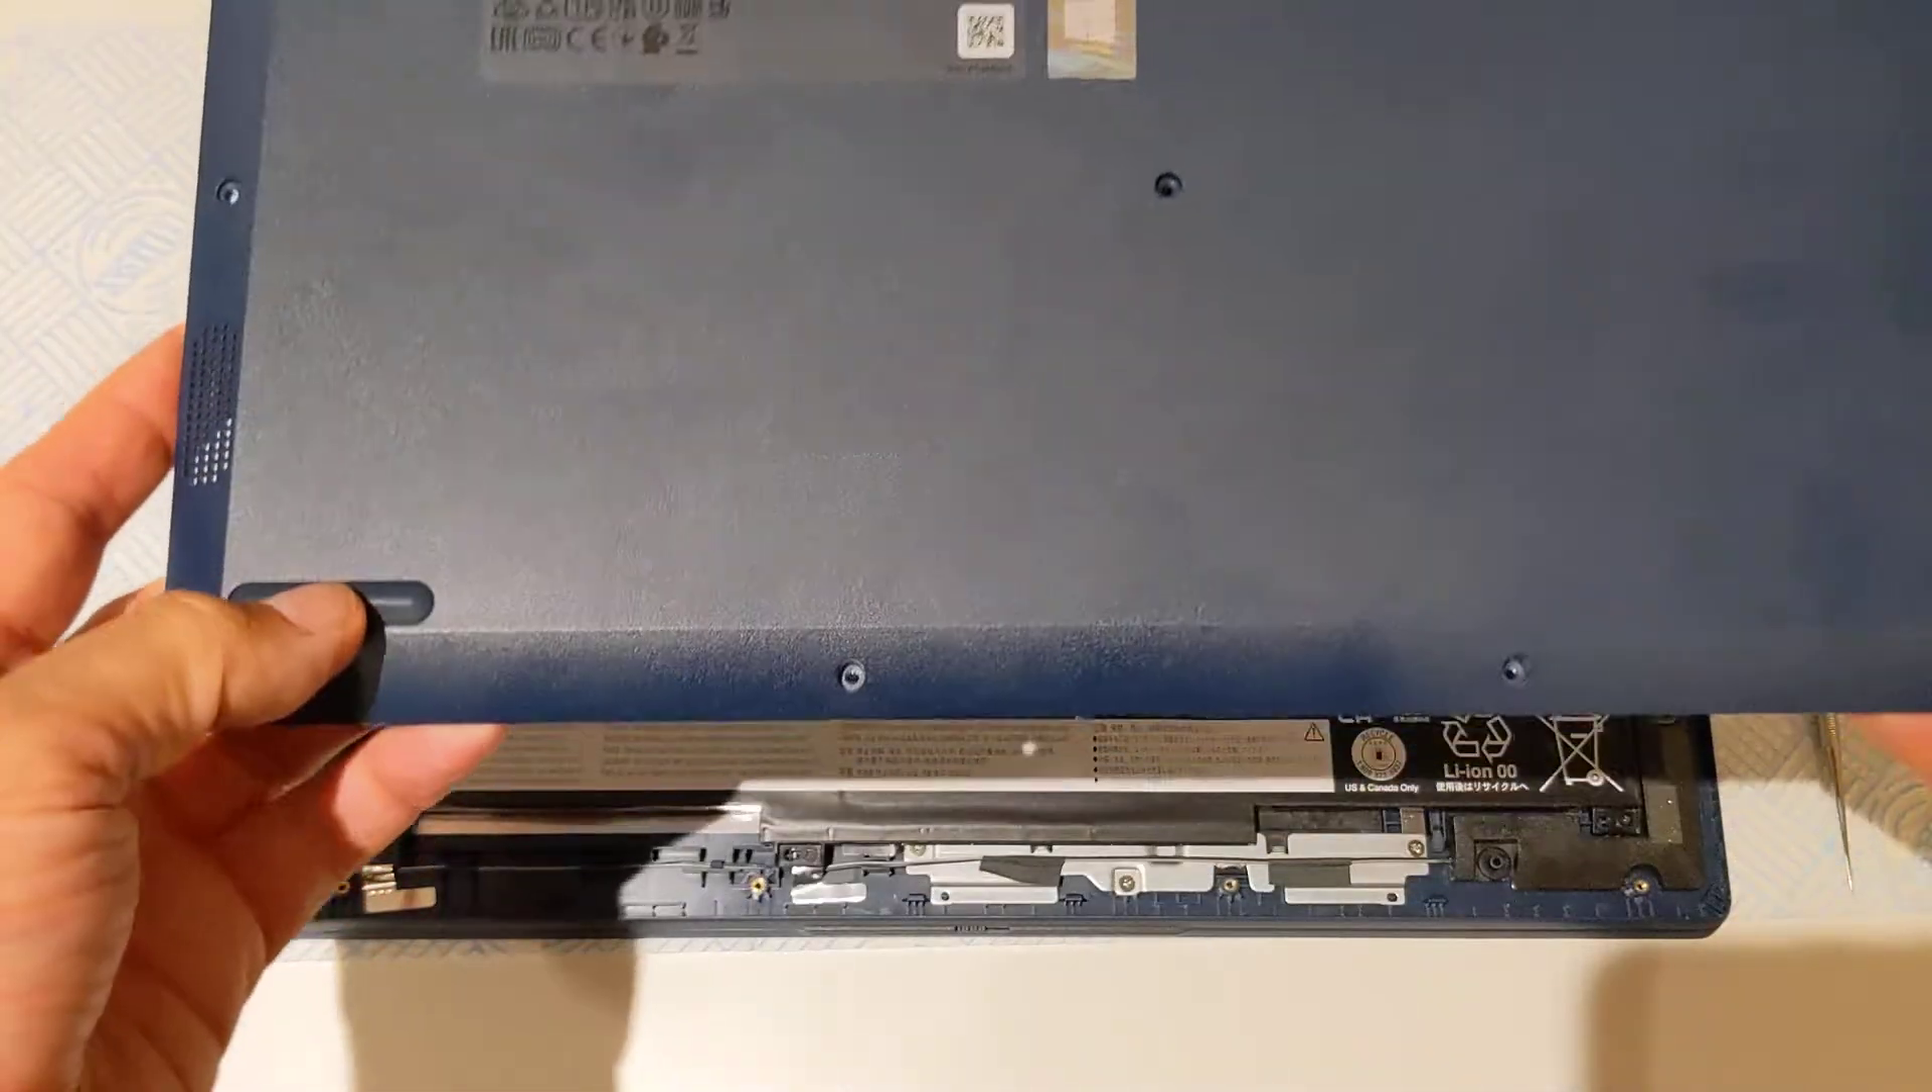Here is the top. So this top would normally be on.